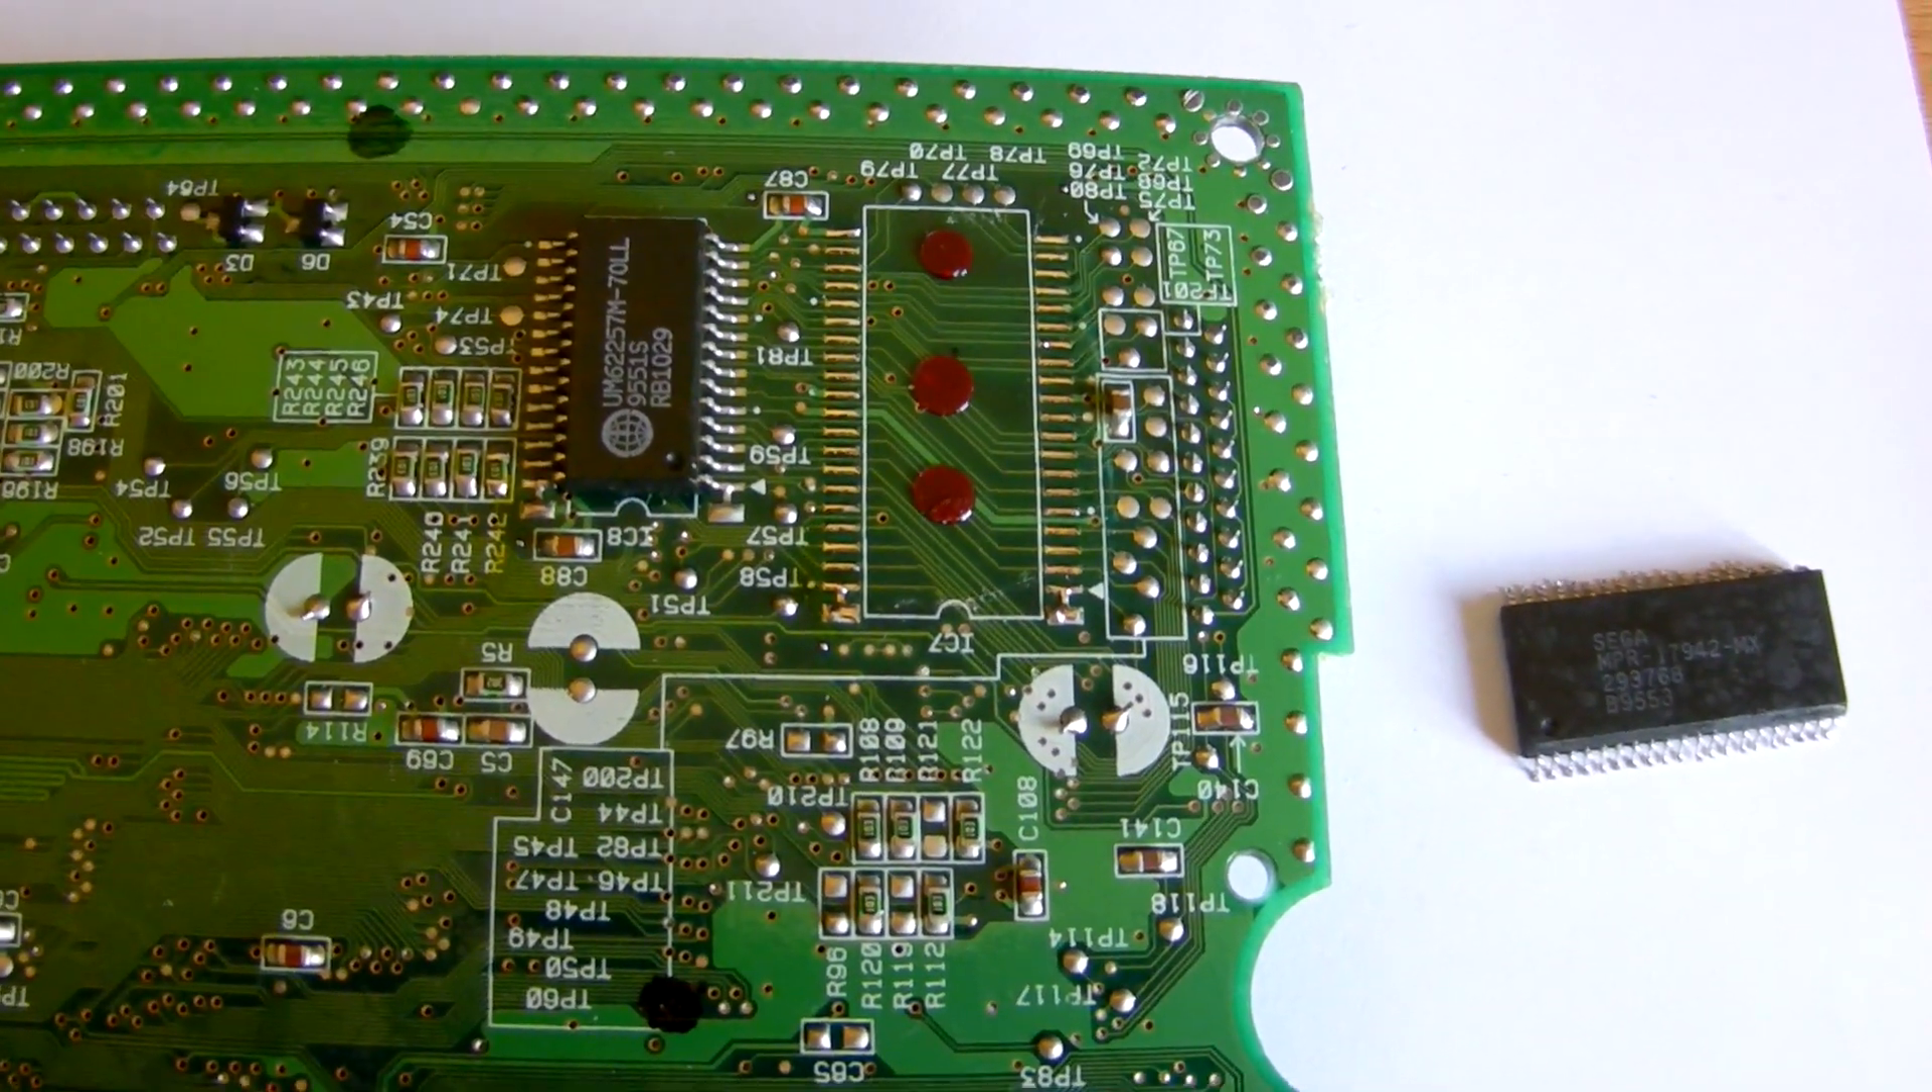So I've managed to remove the original BIOS chip.